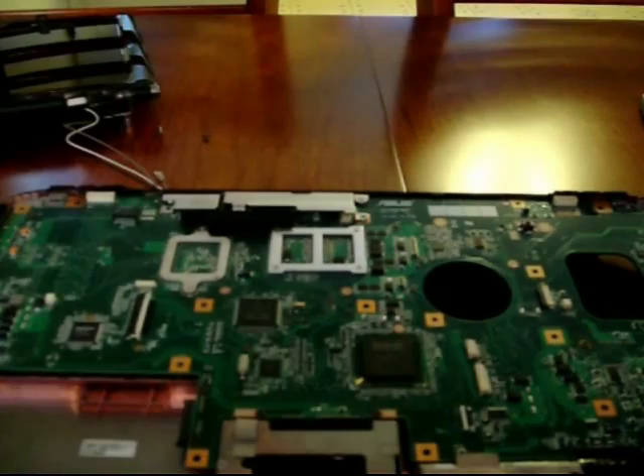So now we got the back of the motherboard totally exposed.